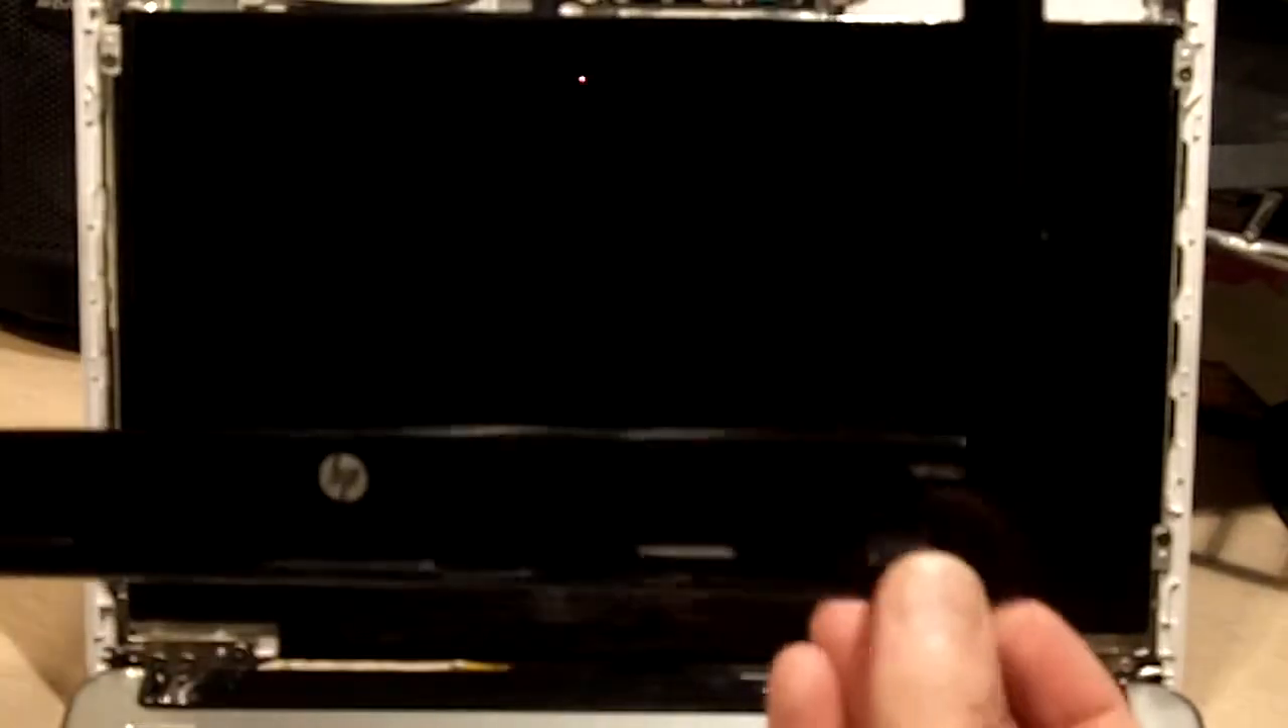Now all that remains to be done is to put the bezel back in place.